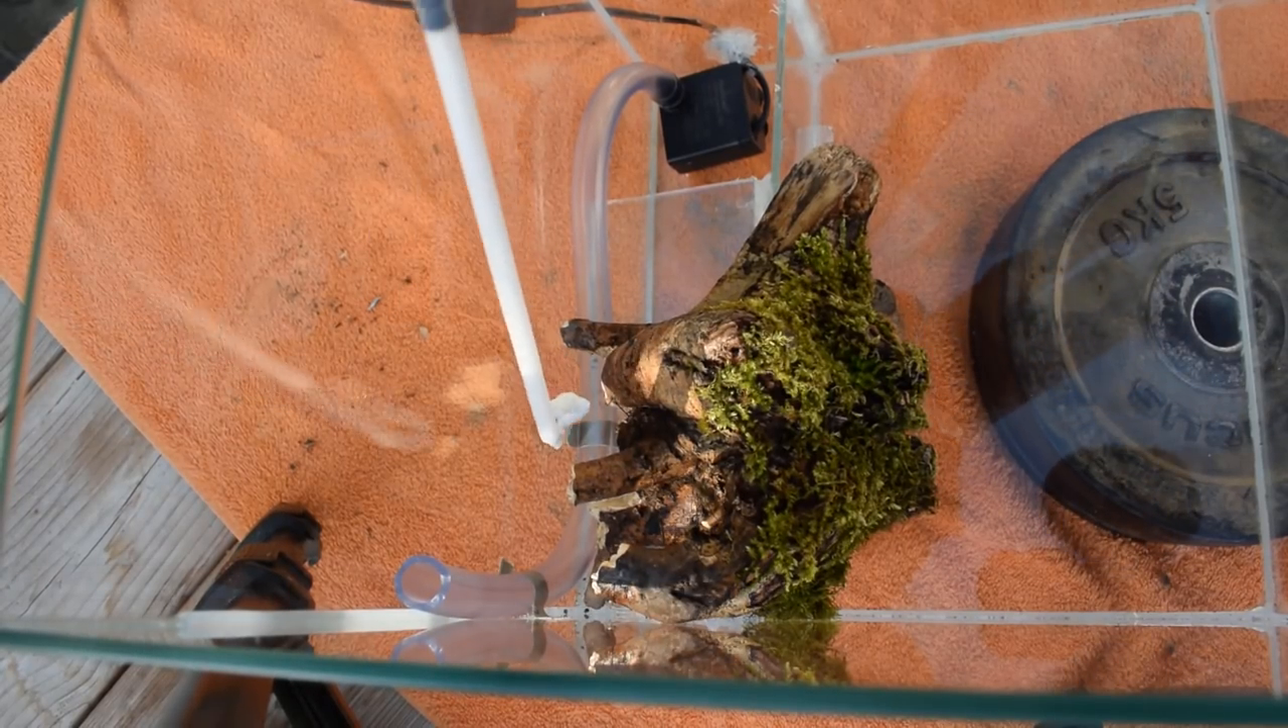I then had a vinyl tube connected to the pump that went up where I wanted the outflow to be.